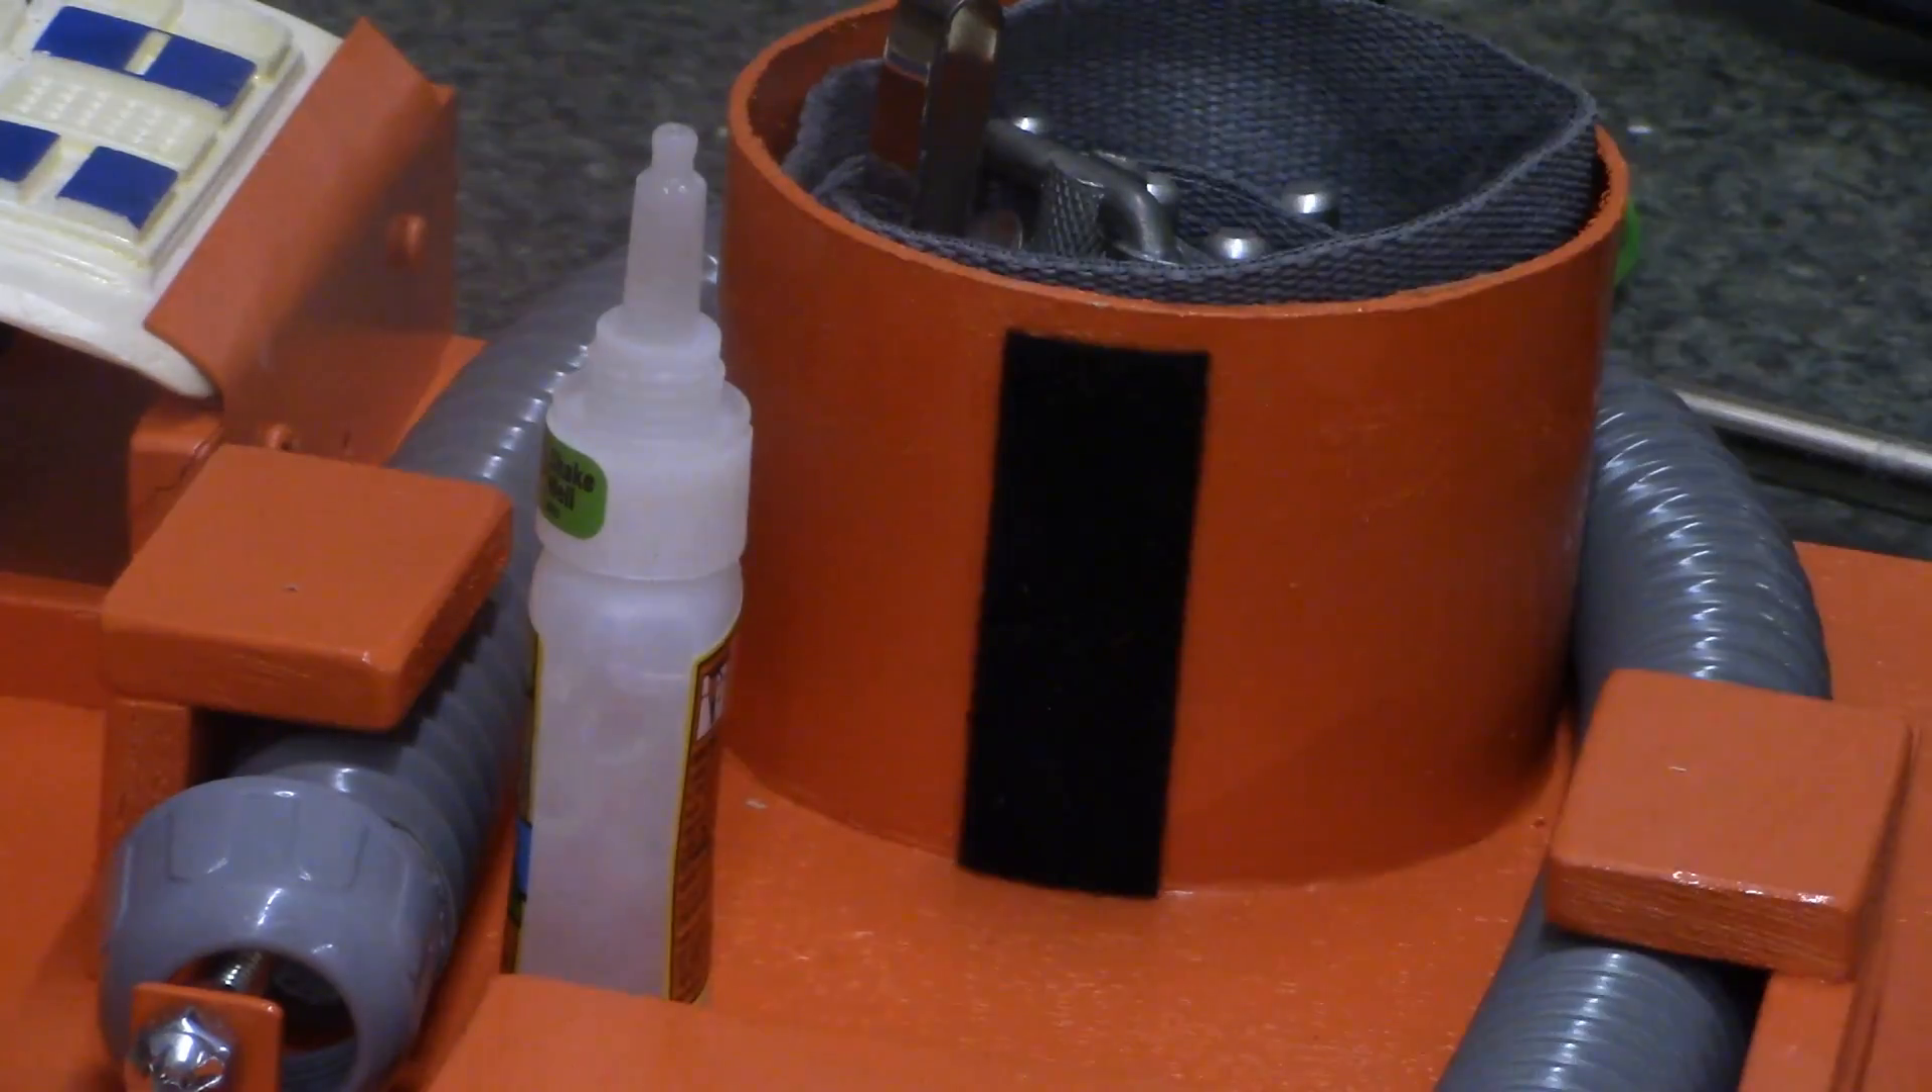A velcro strip on the side of the storage tube completes the strap construction.